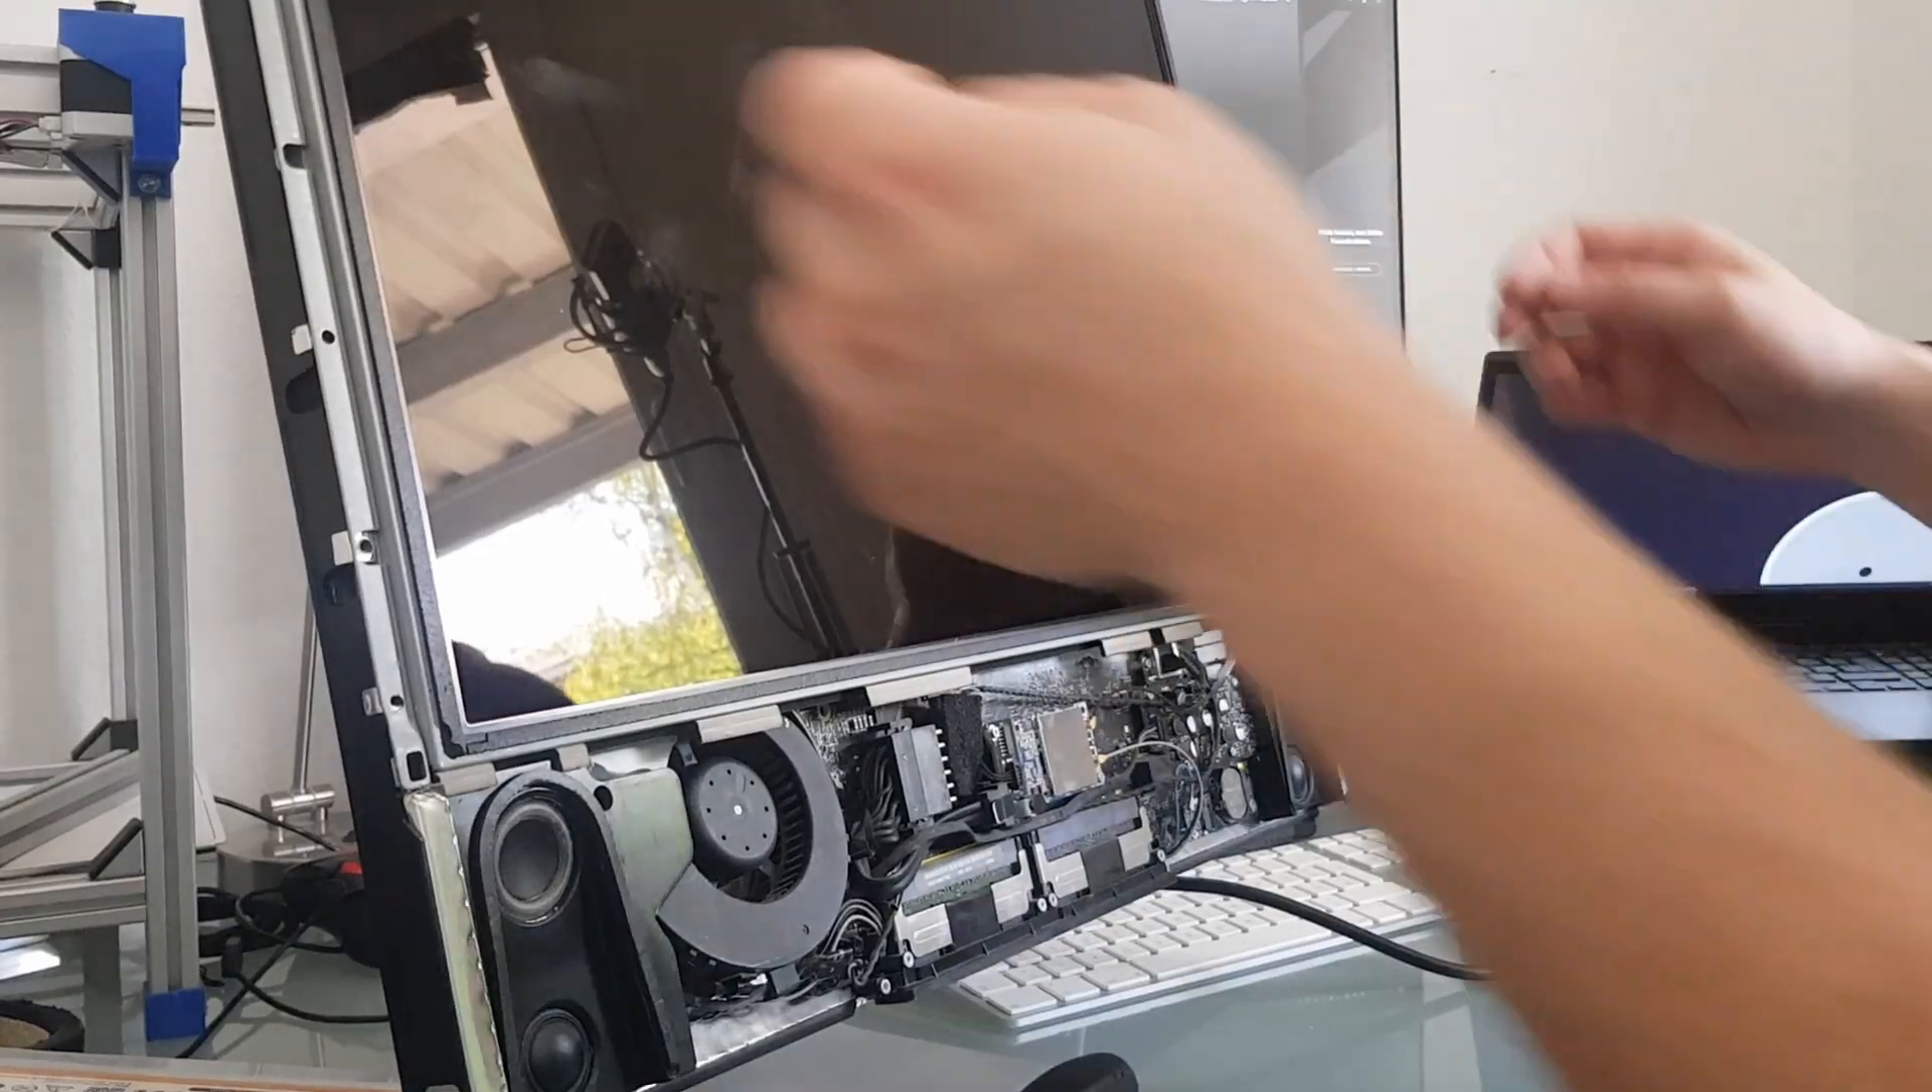To begin my work, I disassembled the iMac and got down again to the display panel.